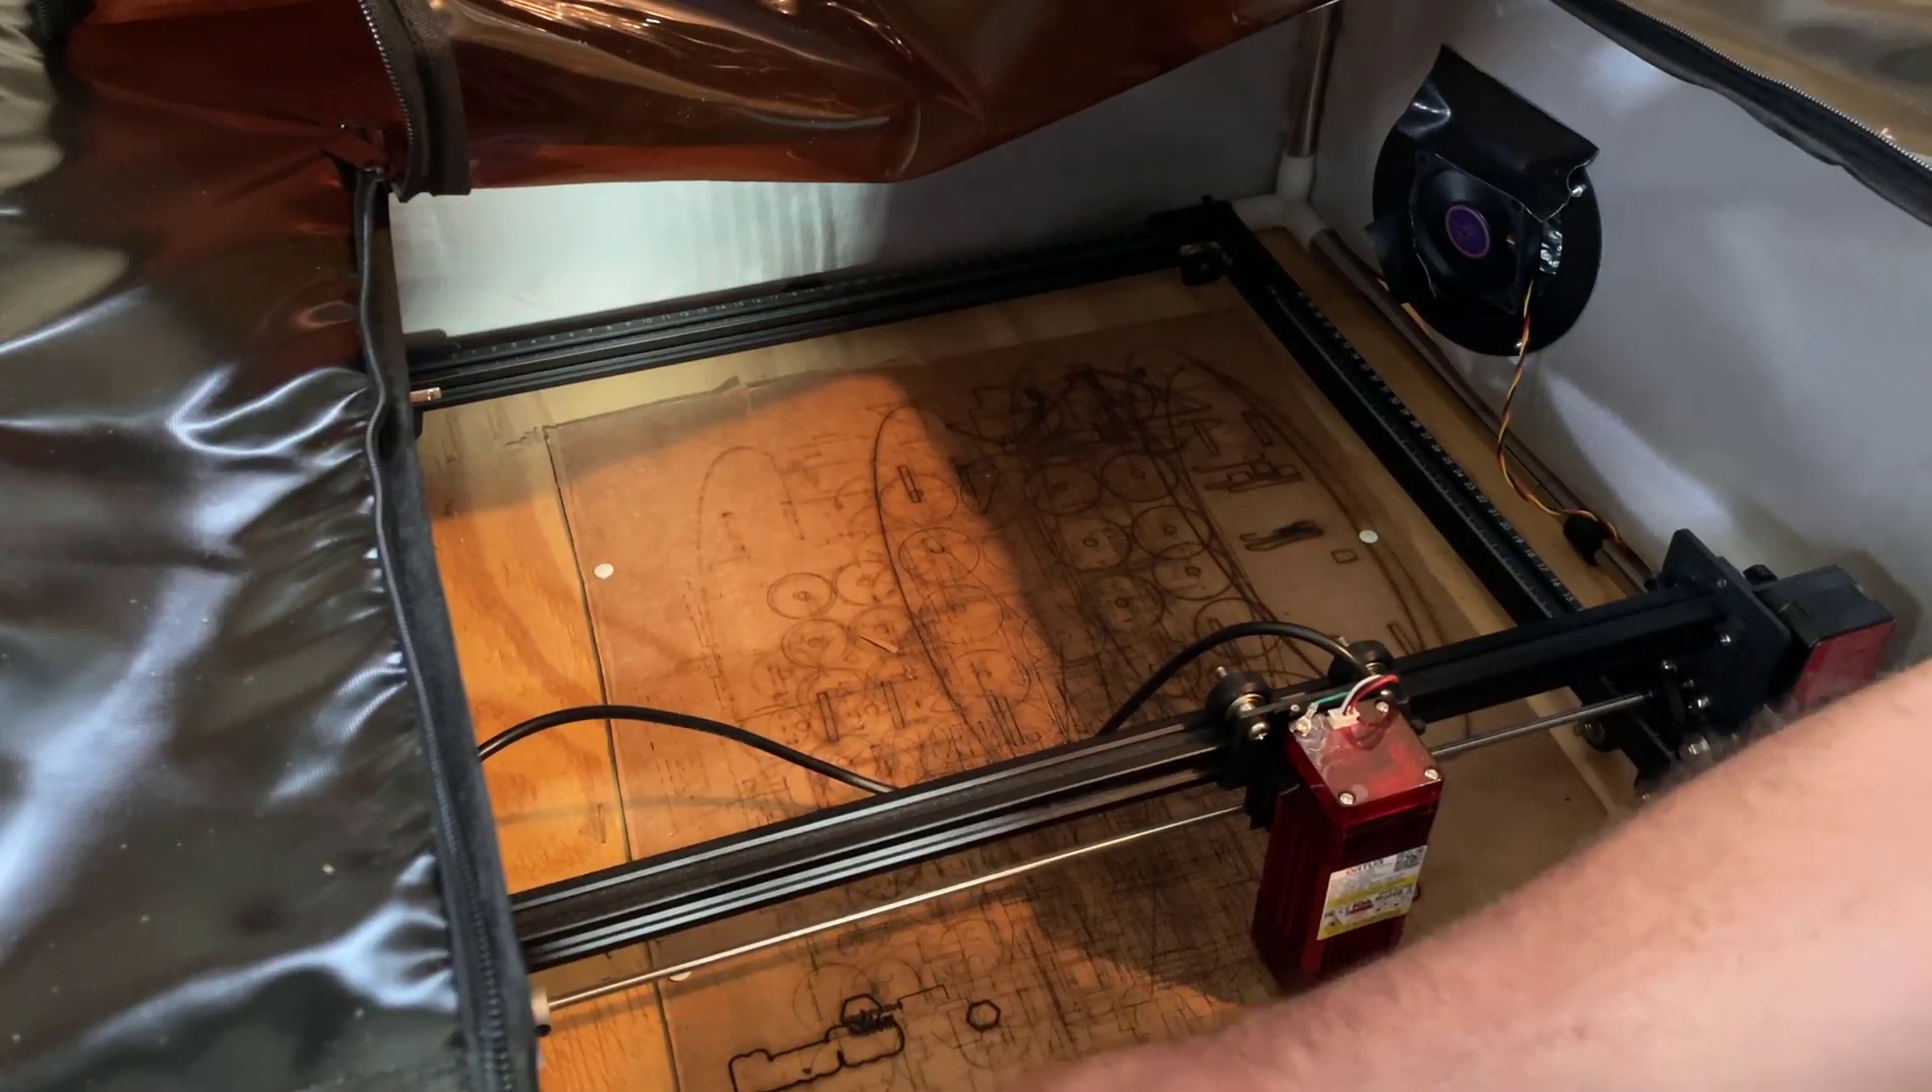And there is our lovely fan in place.